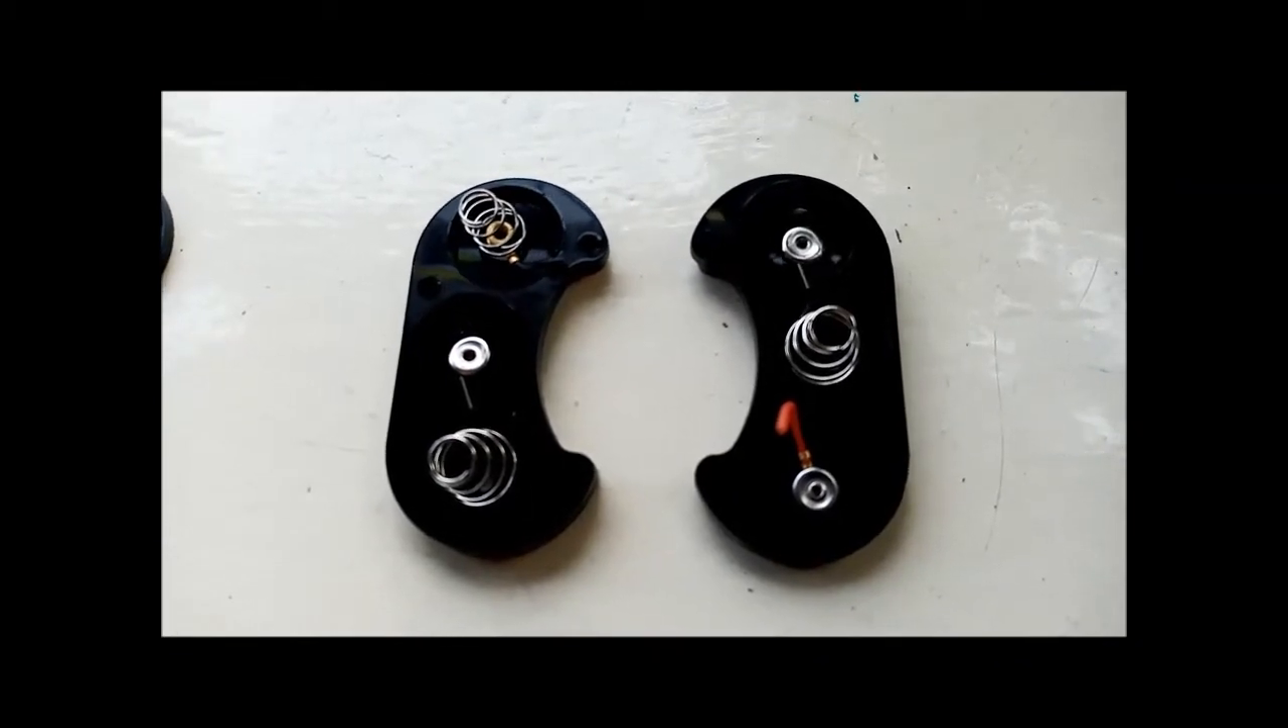And as you can see I've assembled those connections from the battery box.